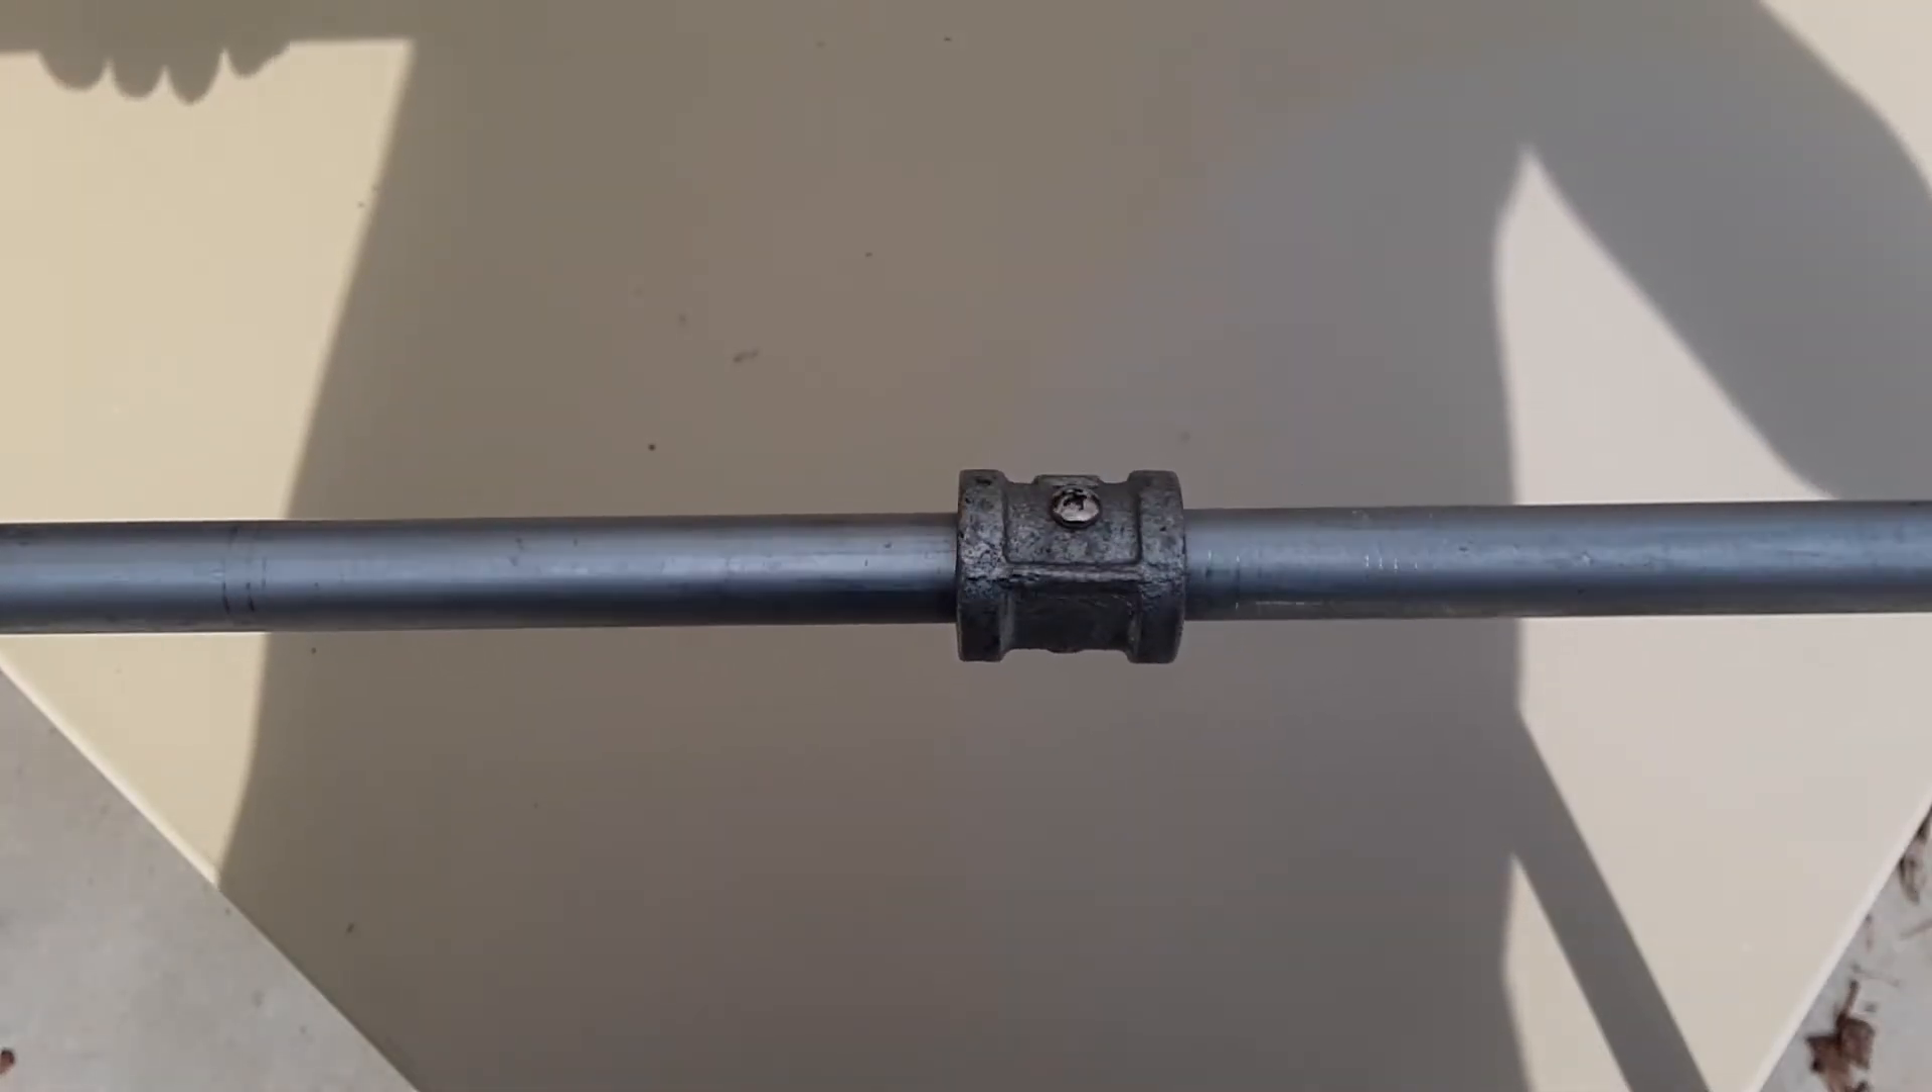This is the finished product of the coupler and set screw.